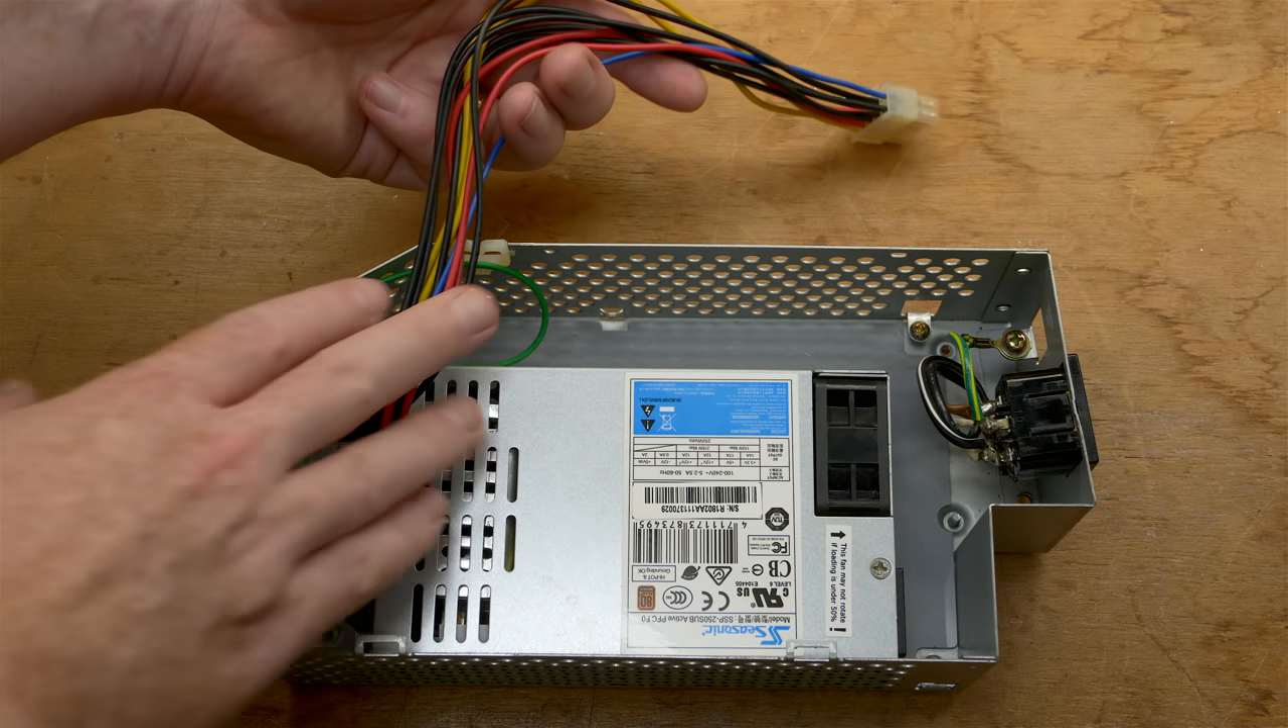And, now we have the Seasonic inside. You can see how much smaller it is. It fits perfectly inside.